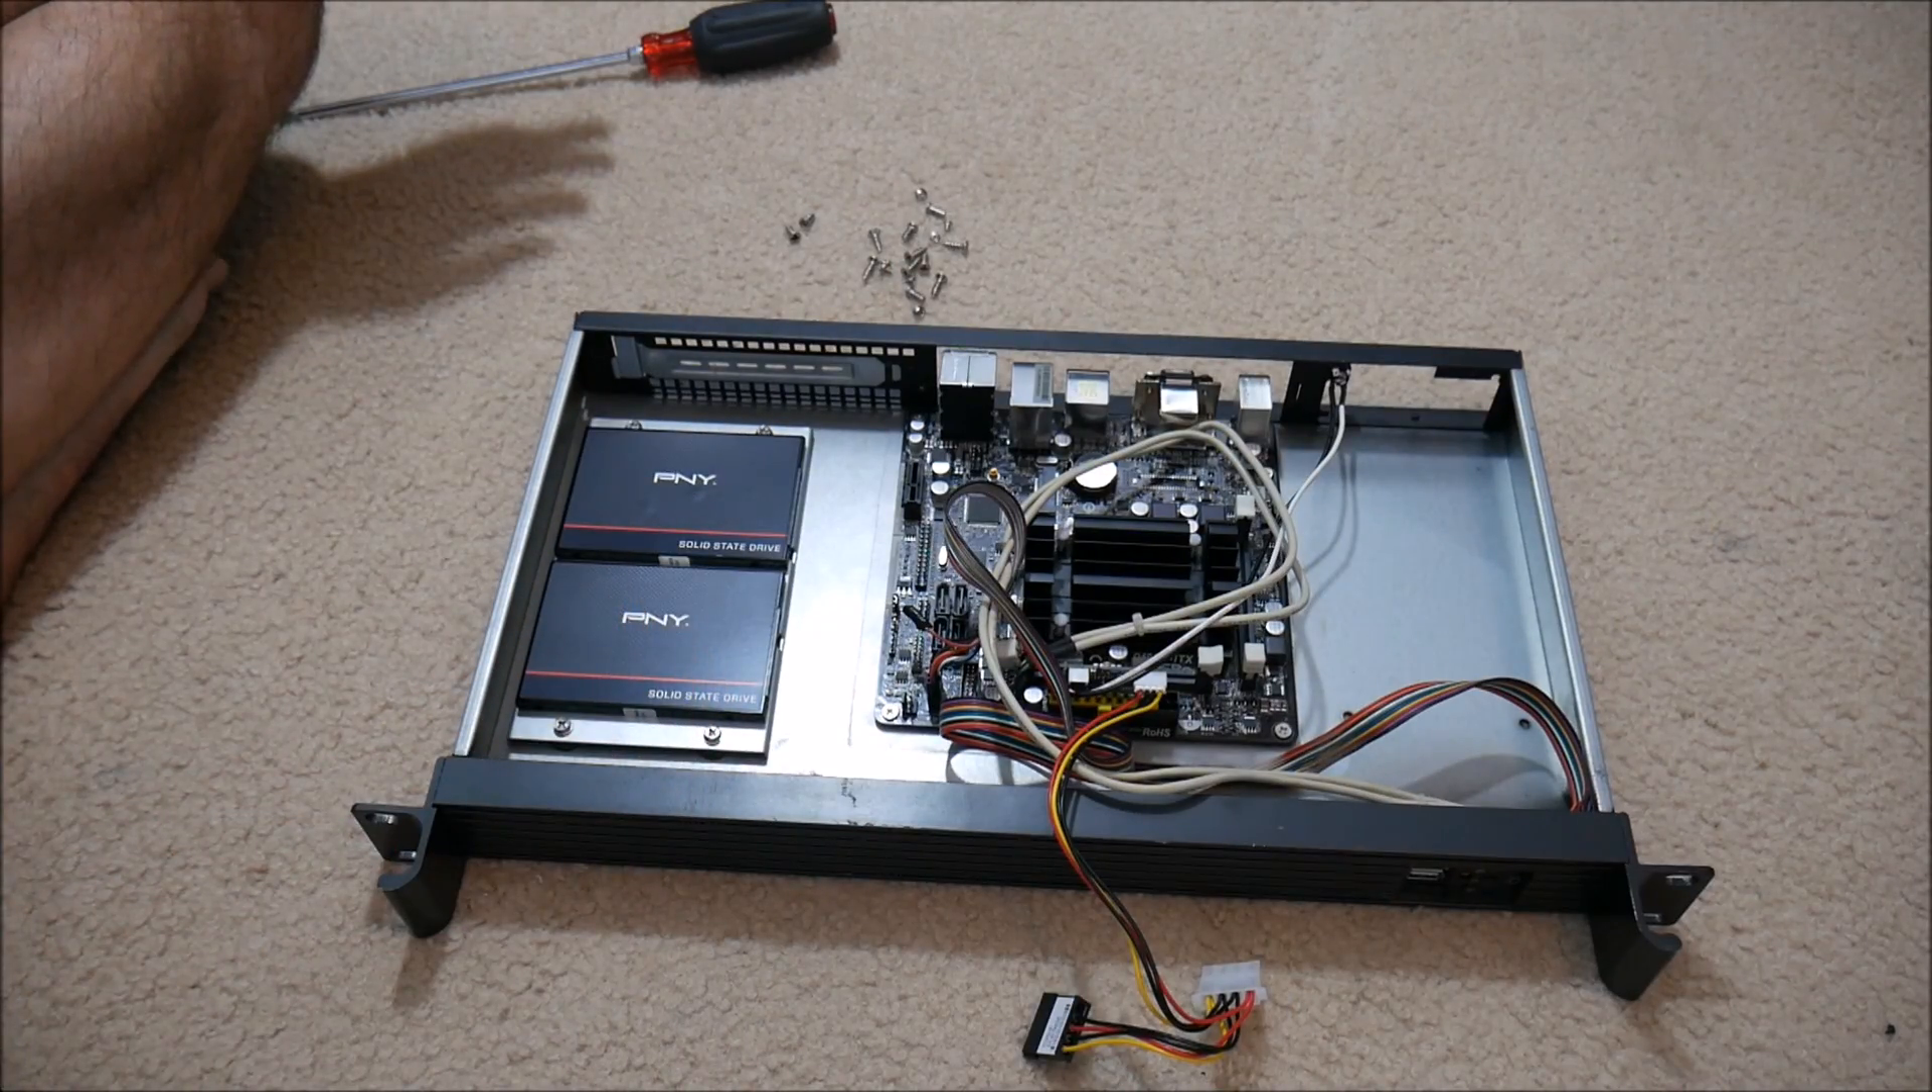So we'll go ahead and get those added to this hard drive plate and installed in the chassis. Okay, now we have the hard drives installed.